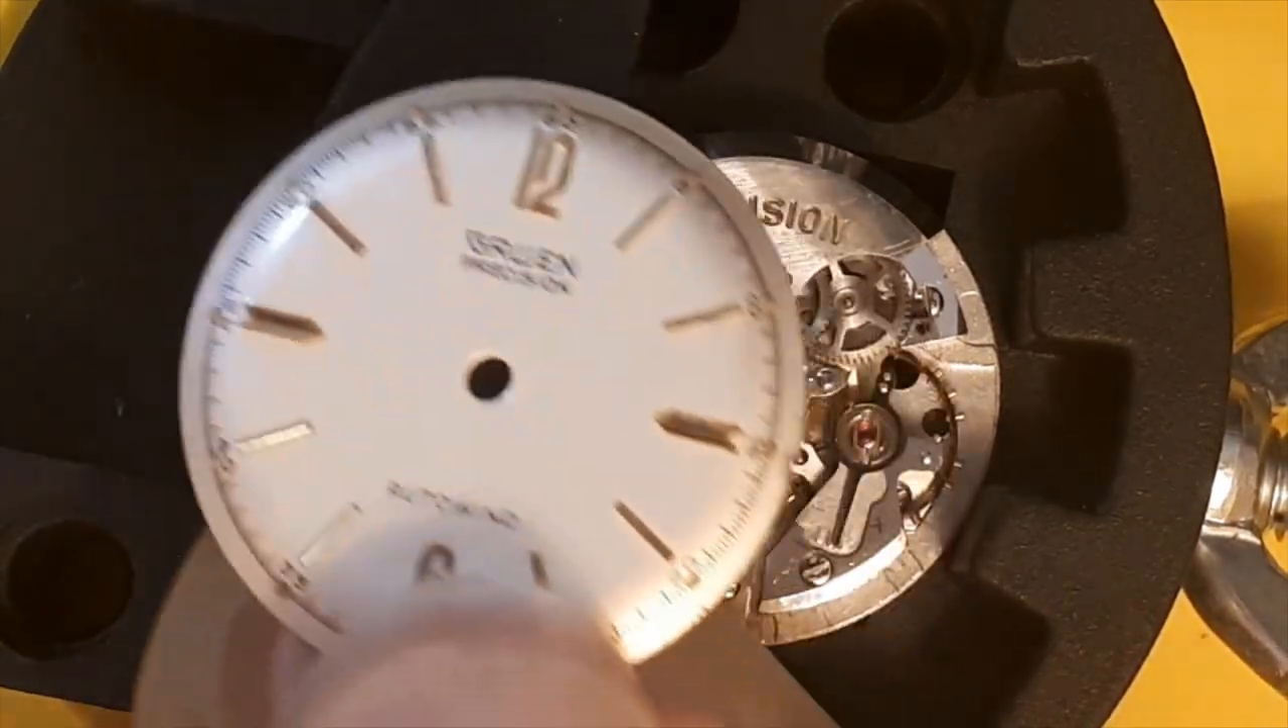We have the nice dial here that i've already taken off and it's a pretty good shape overall.